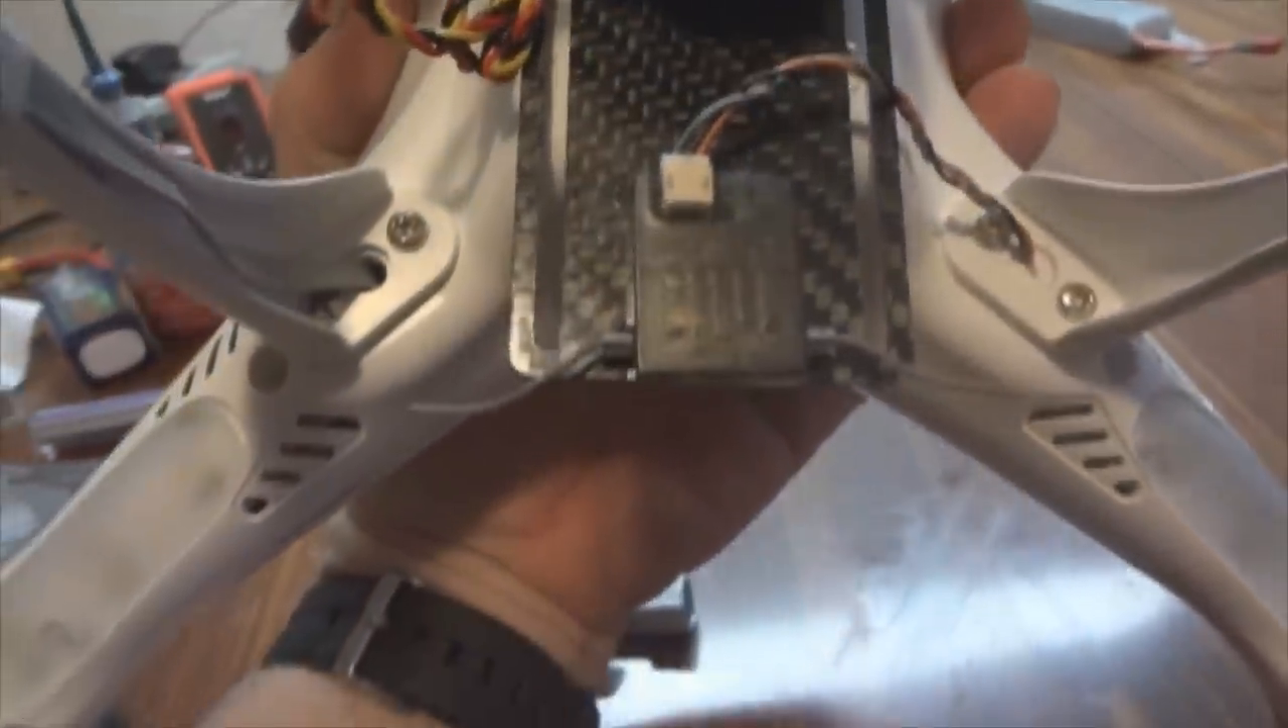Uh, and then you may have noticed on the back, uh, I ended up putting my satellite receiver, uh, on the bottom side there with some sticky tape.